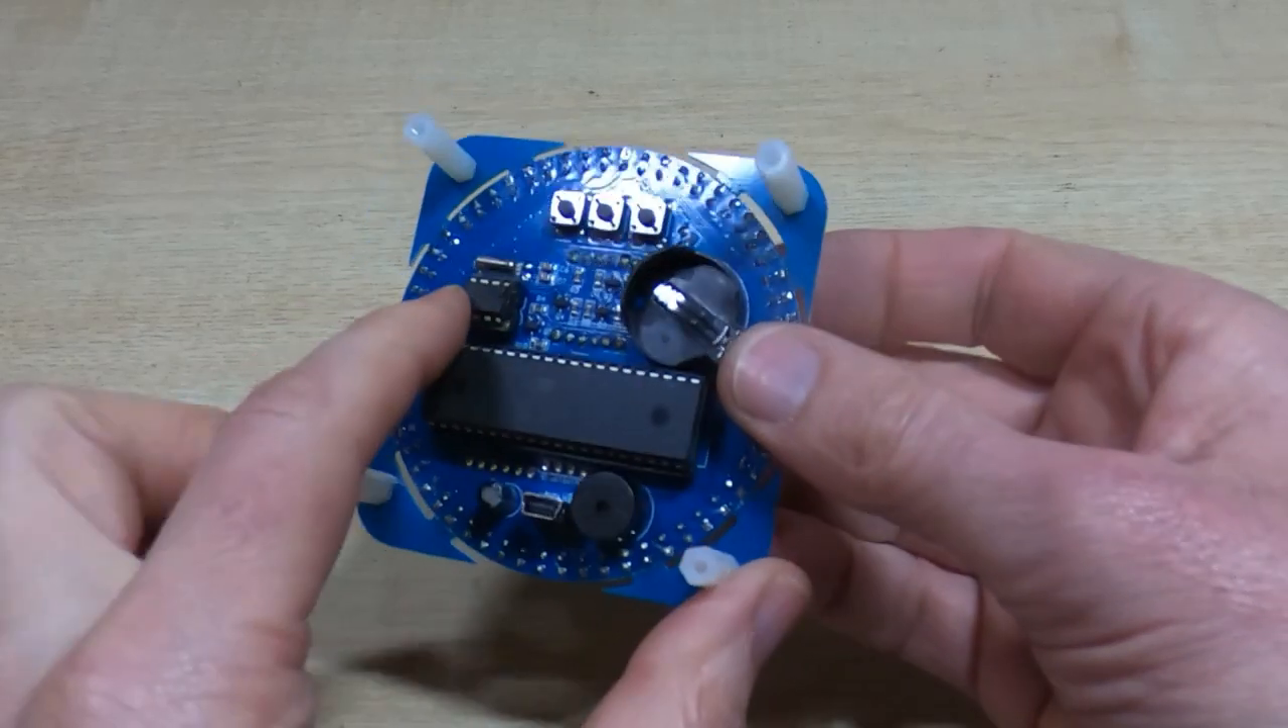I haven't fitted the battery backup.